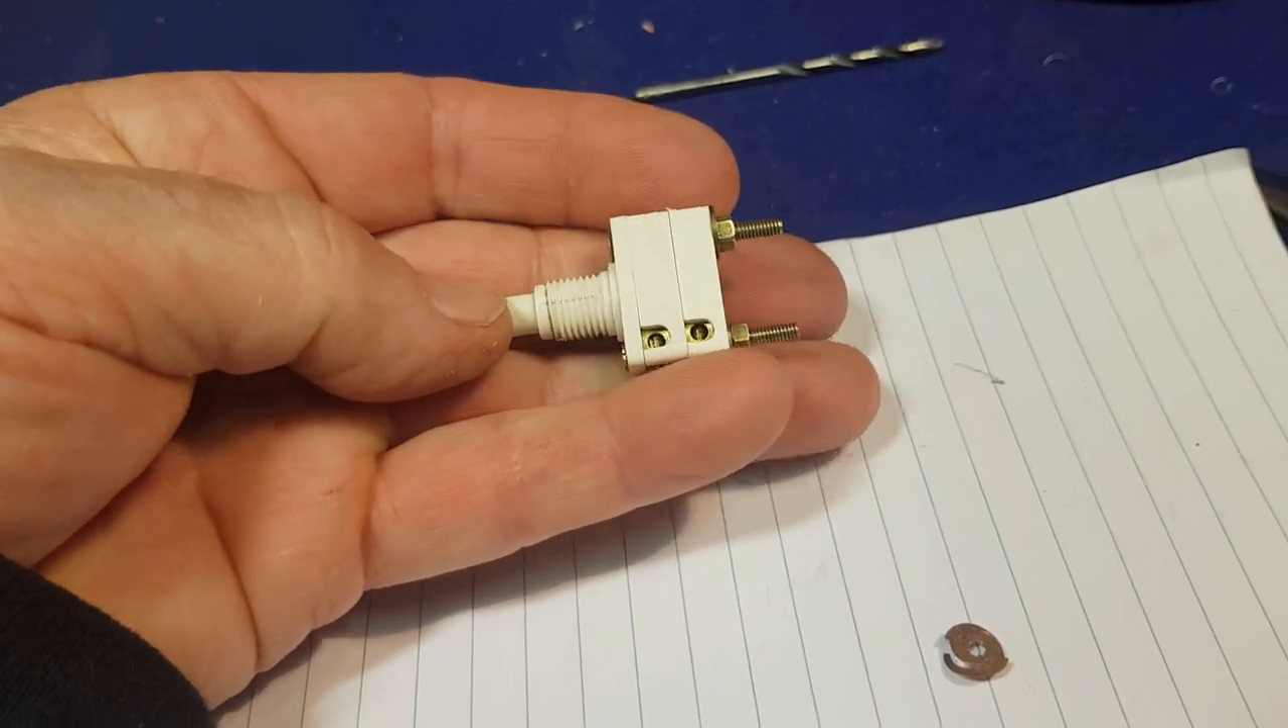At last, we've got this switch back together.